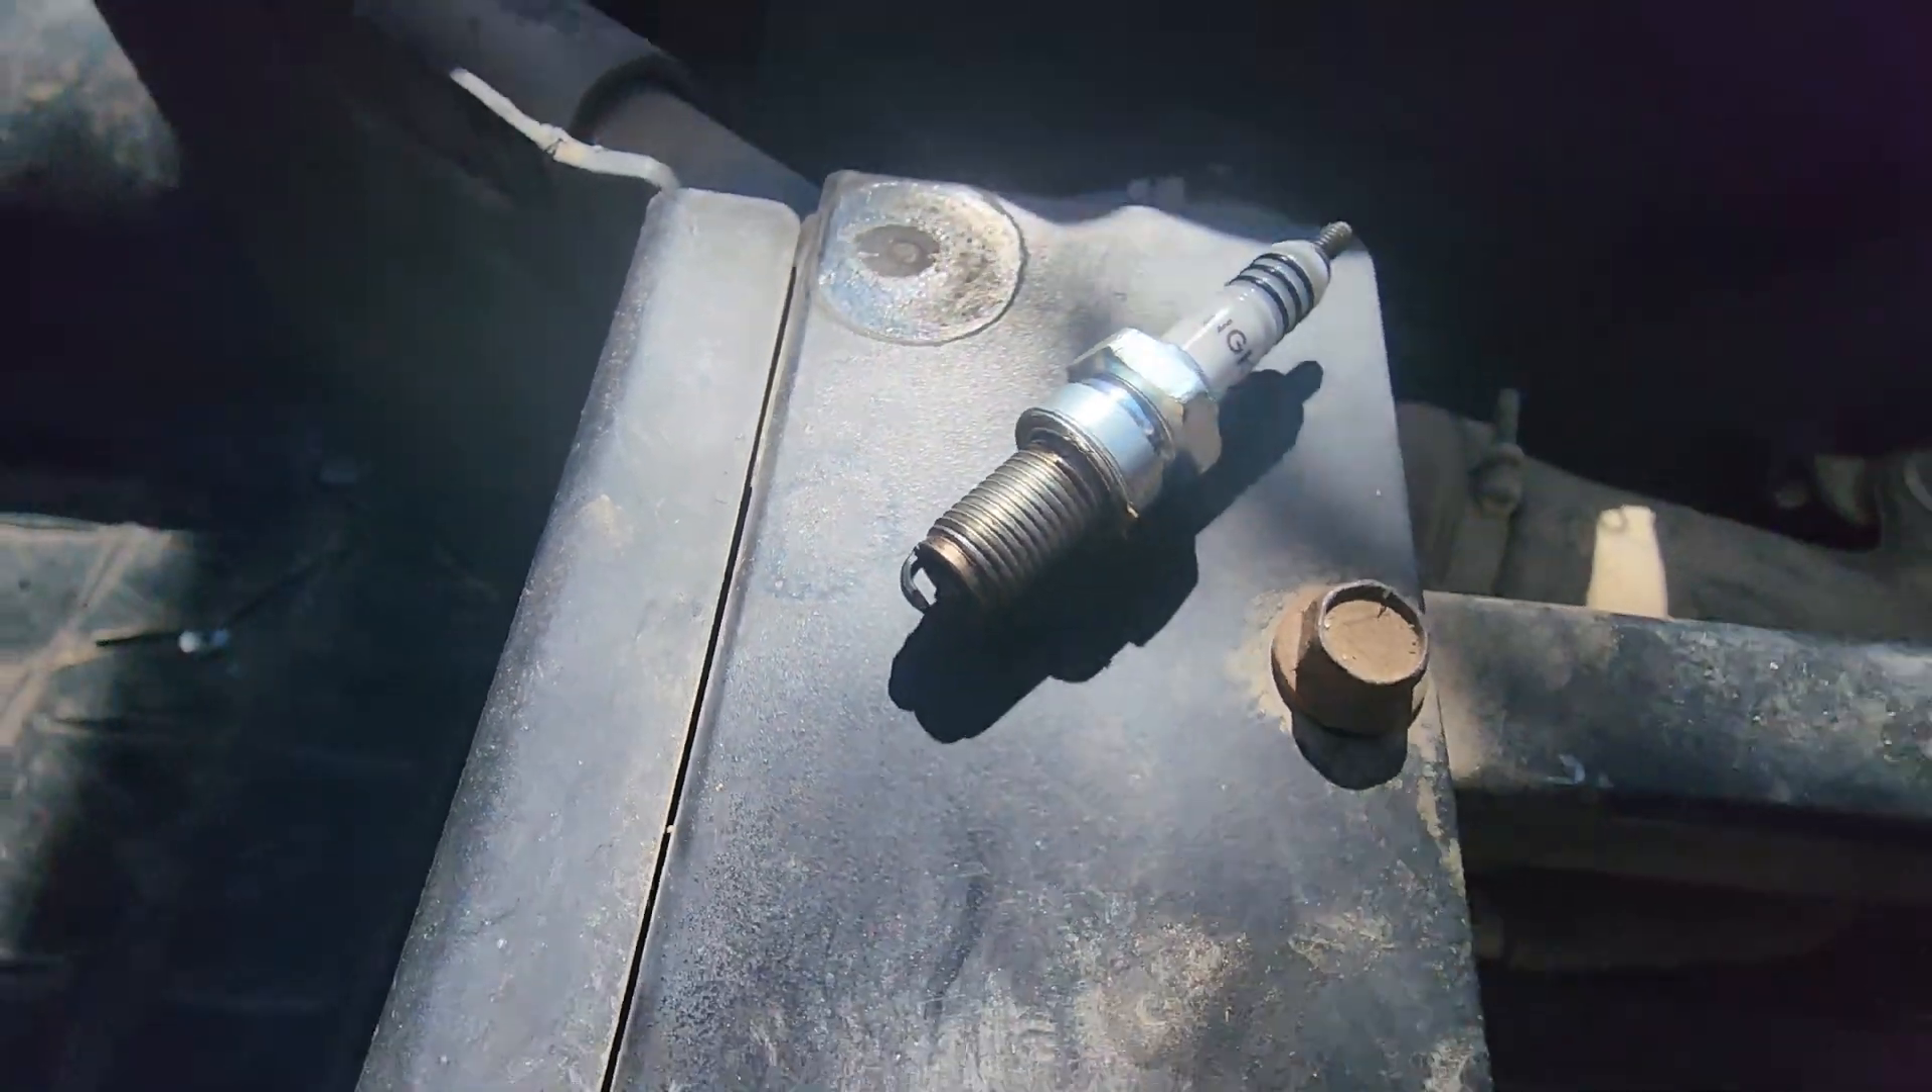Alright so went ahead and pulled this spark plug out.